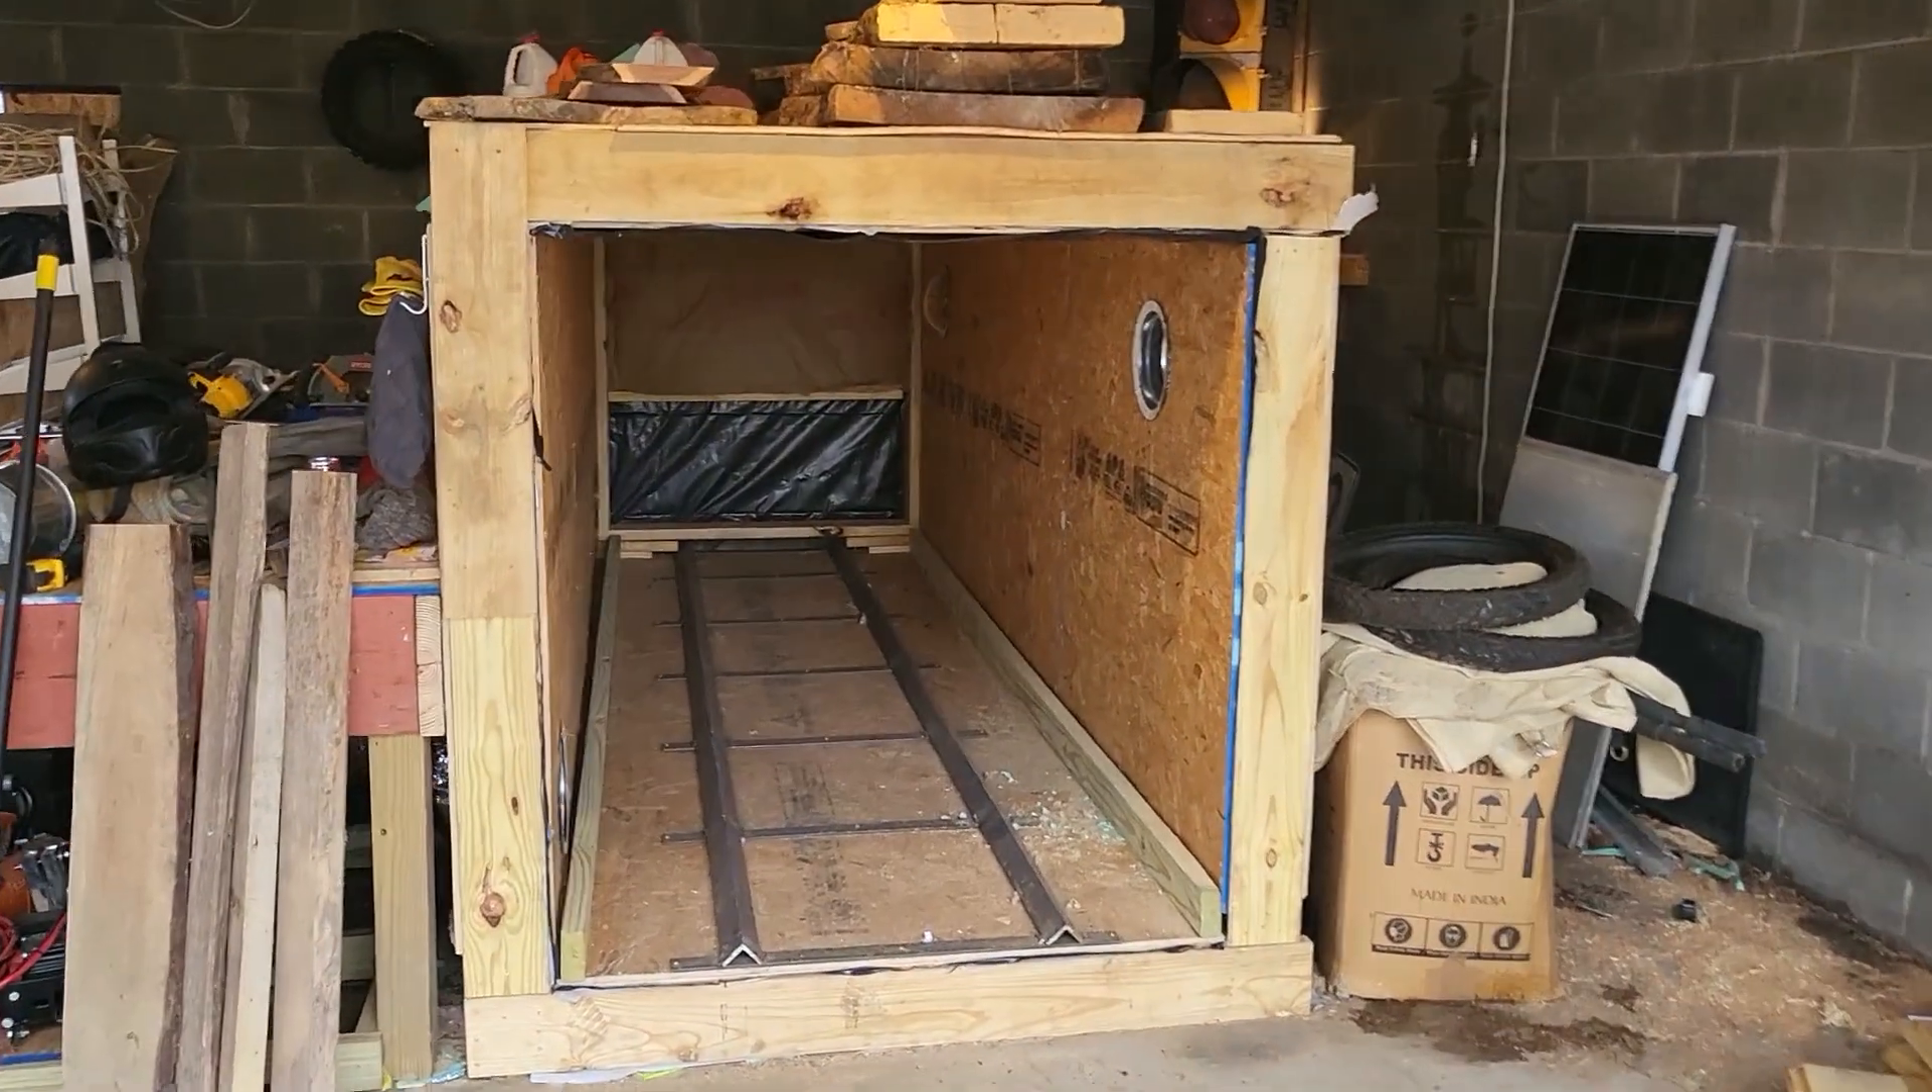It is uh still got some silver board that needs put up inside this box the back needs uh closed and another moisture layer.